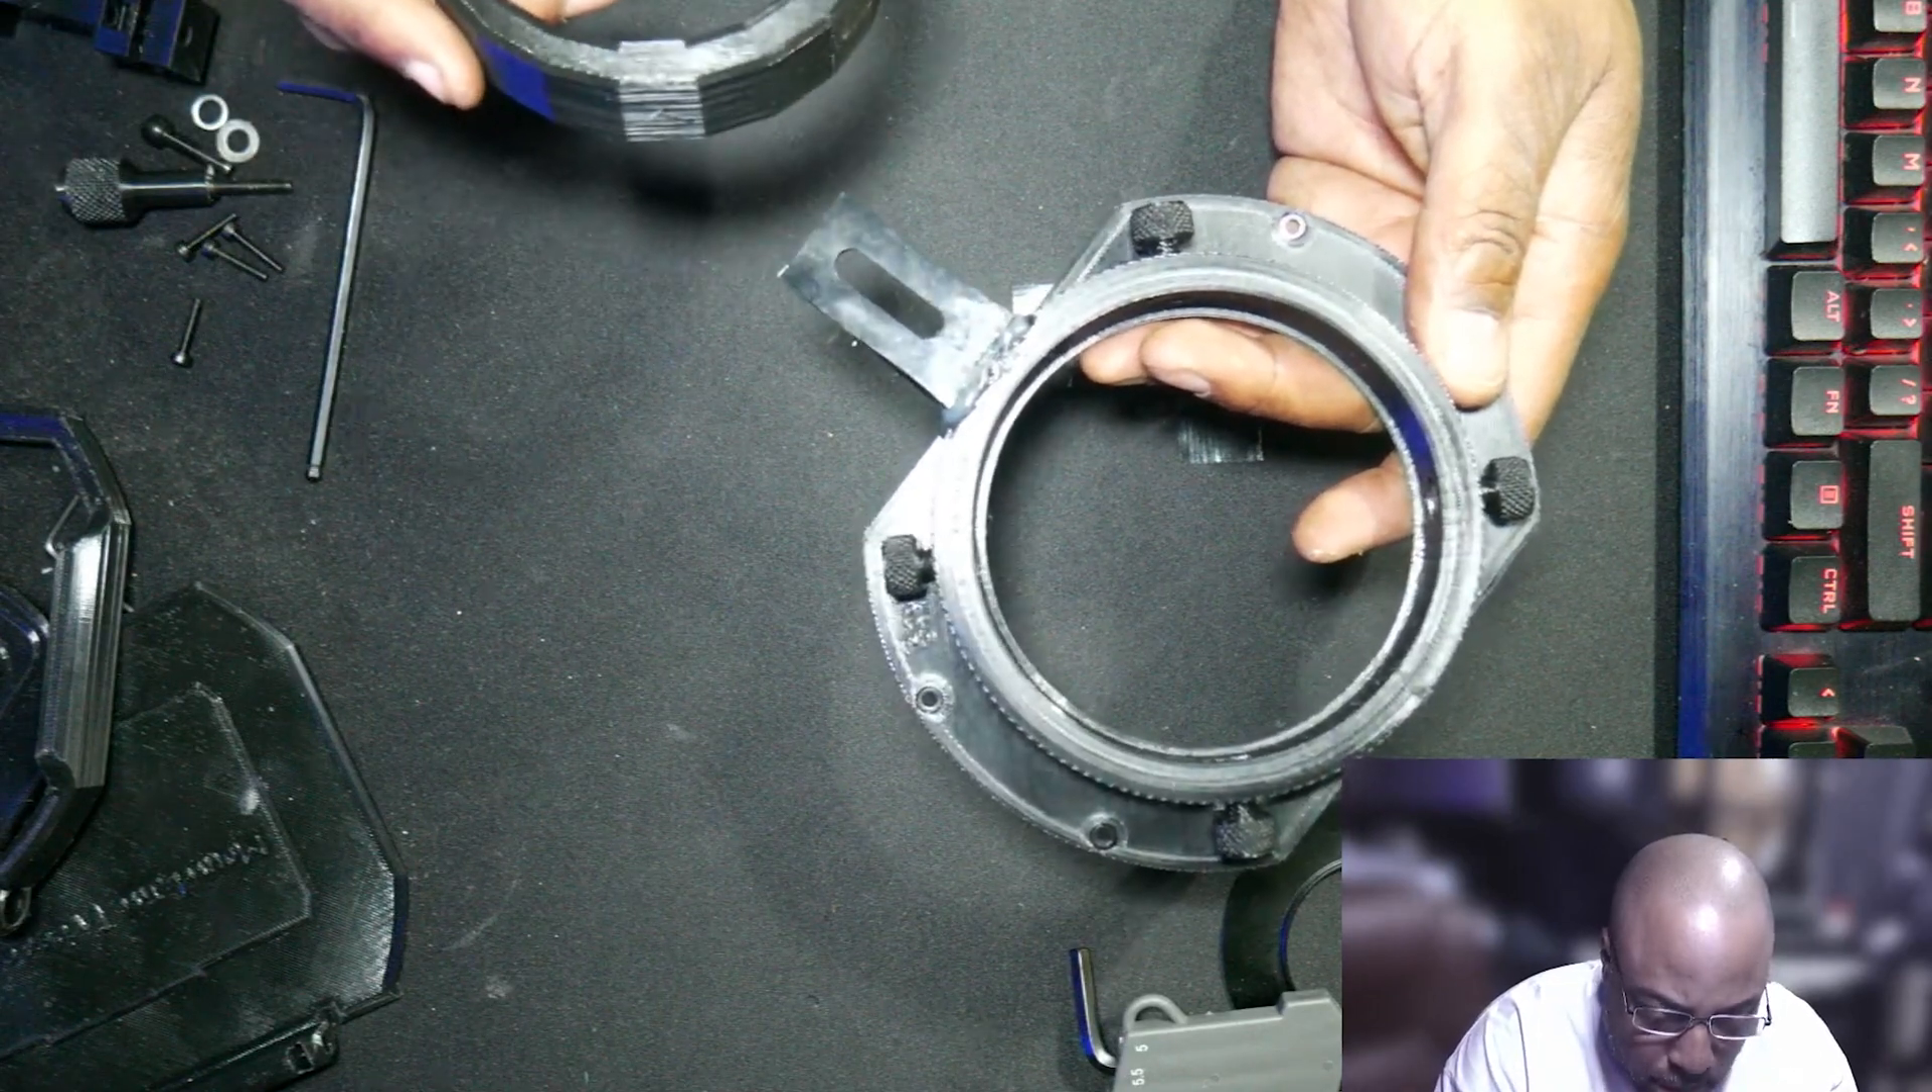We have the screws already installed.